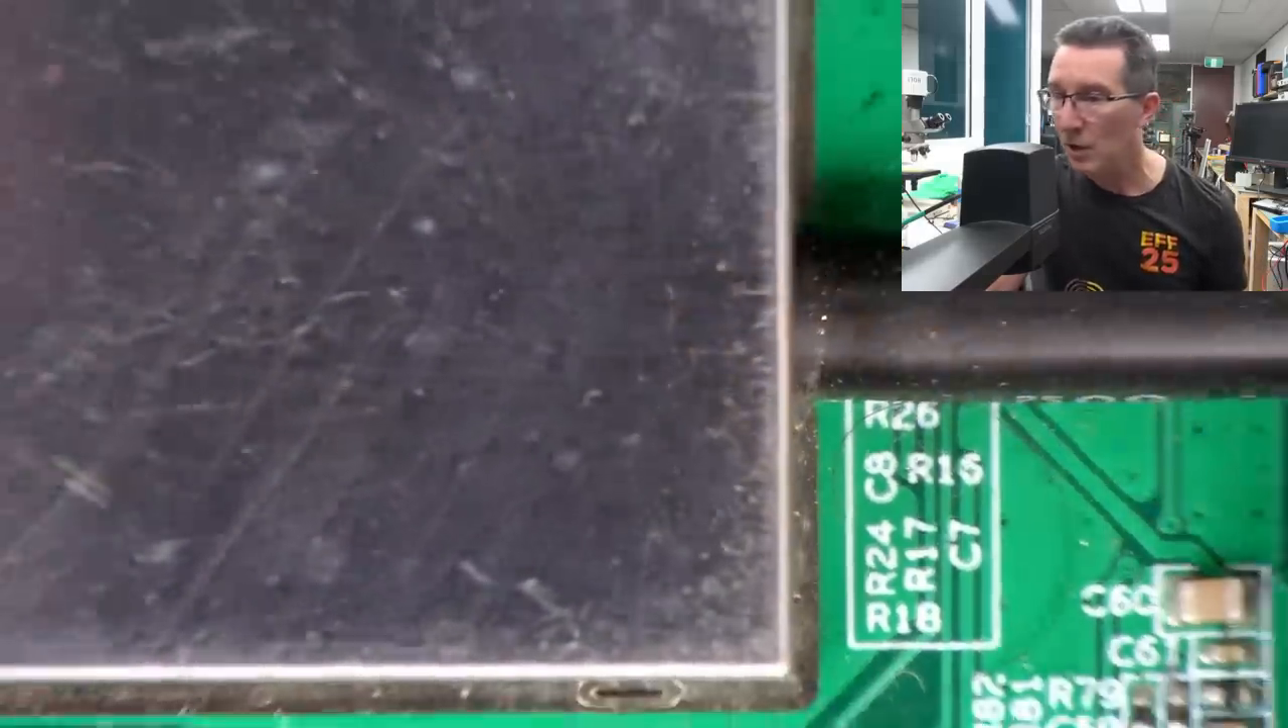So we haven't got the can off.